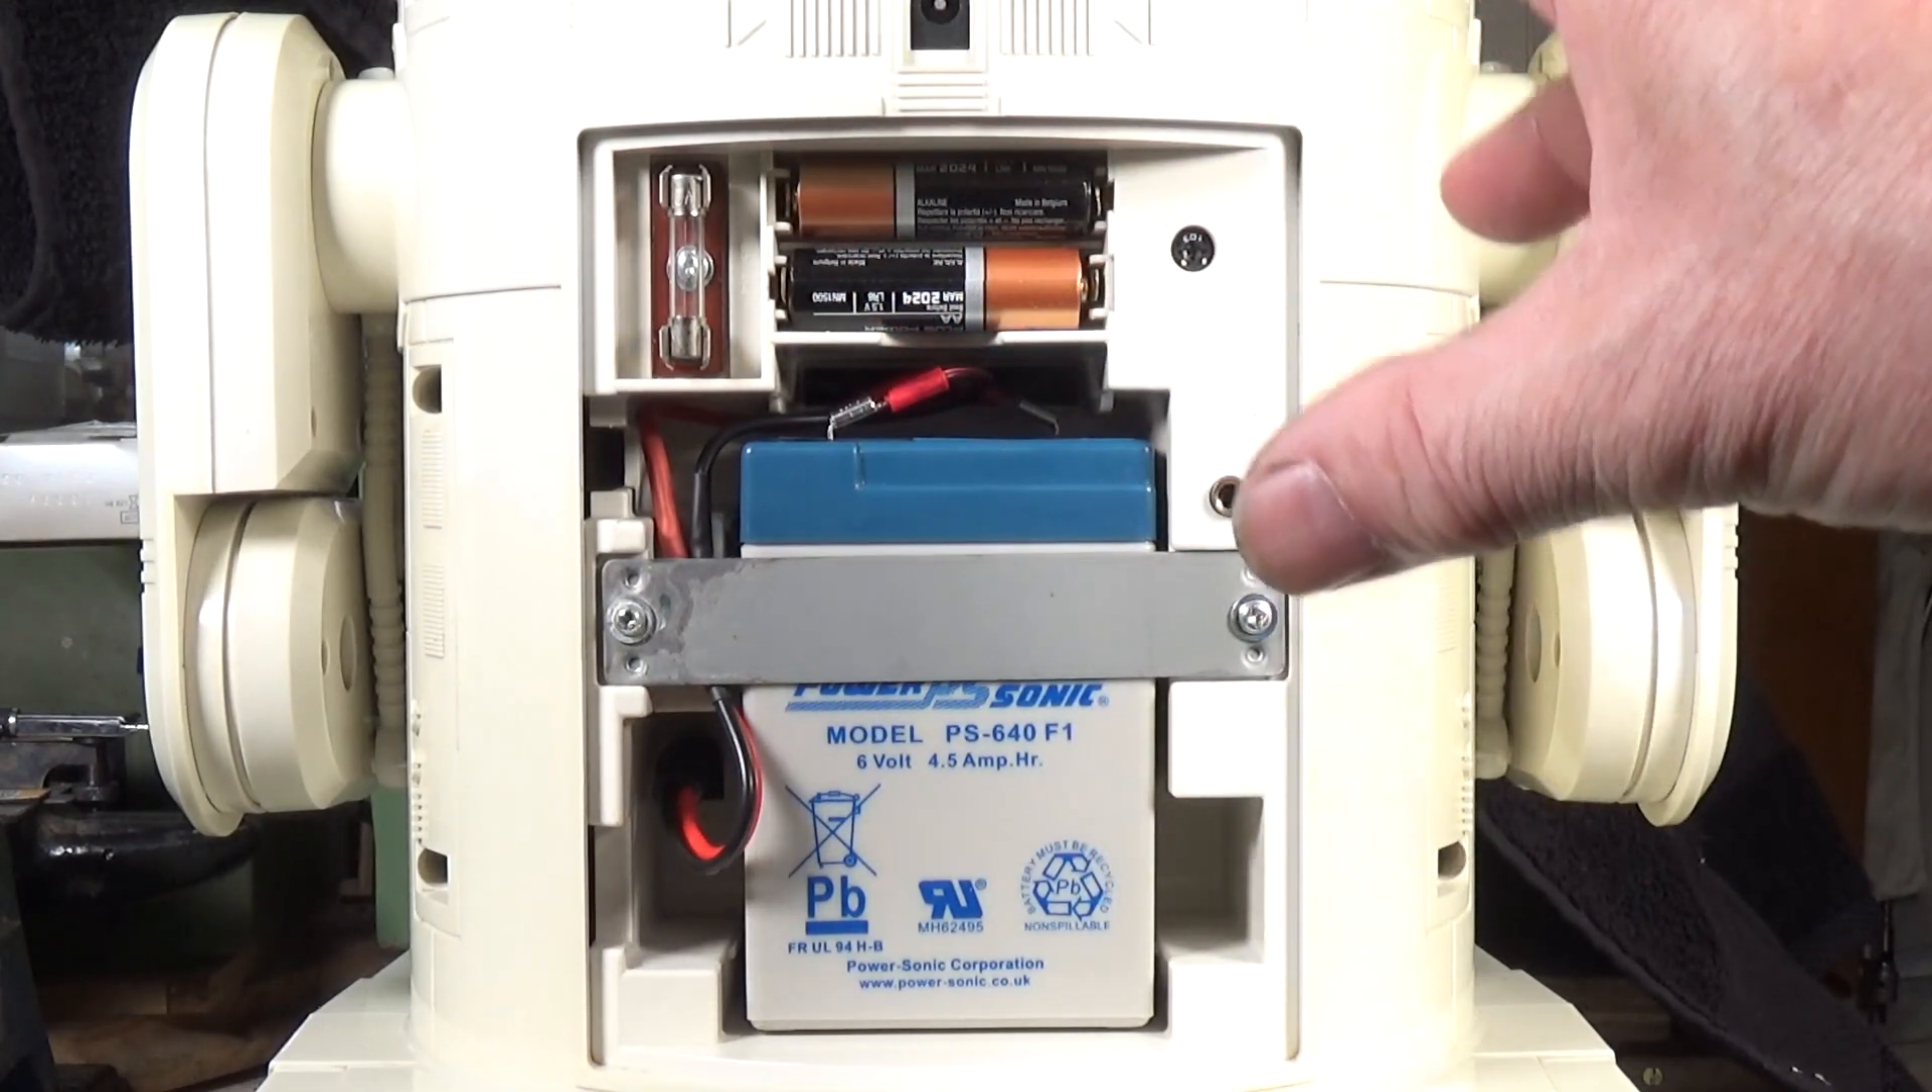The new battery arrived for the Omnibot, which I have now fitted. We'll have a close look at that. Fortunately, you can still get the batteries for this.